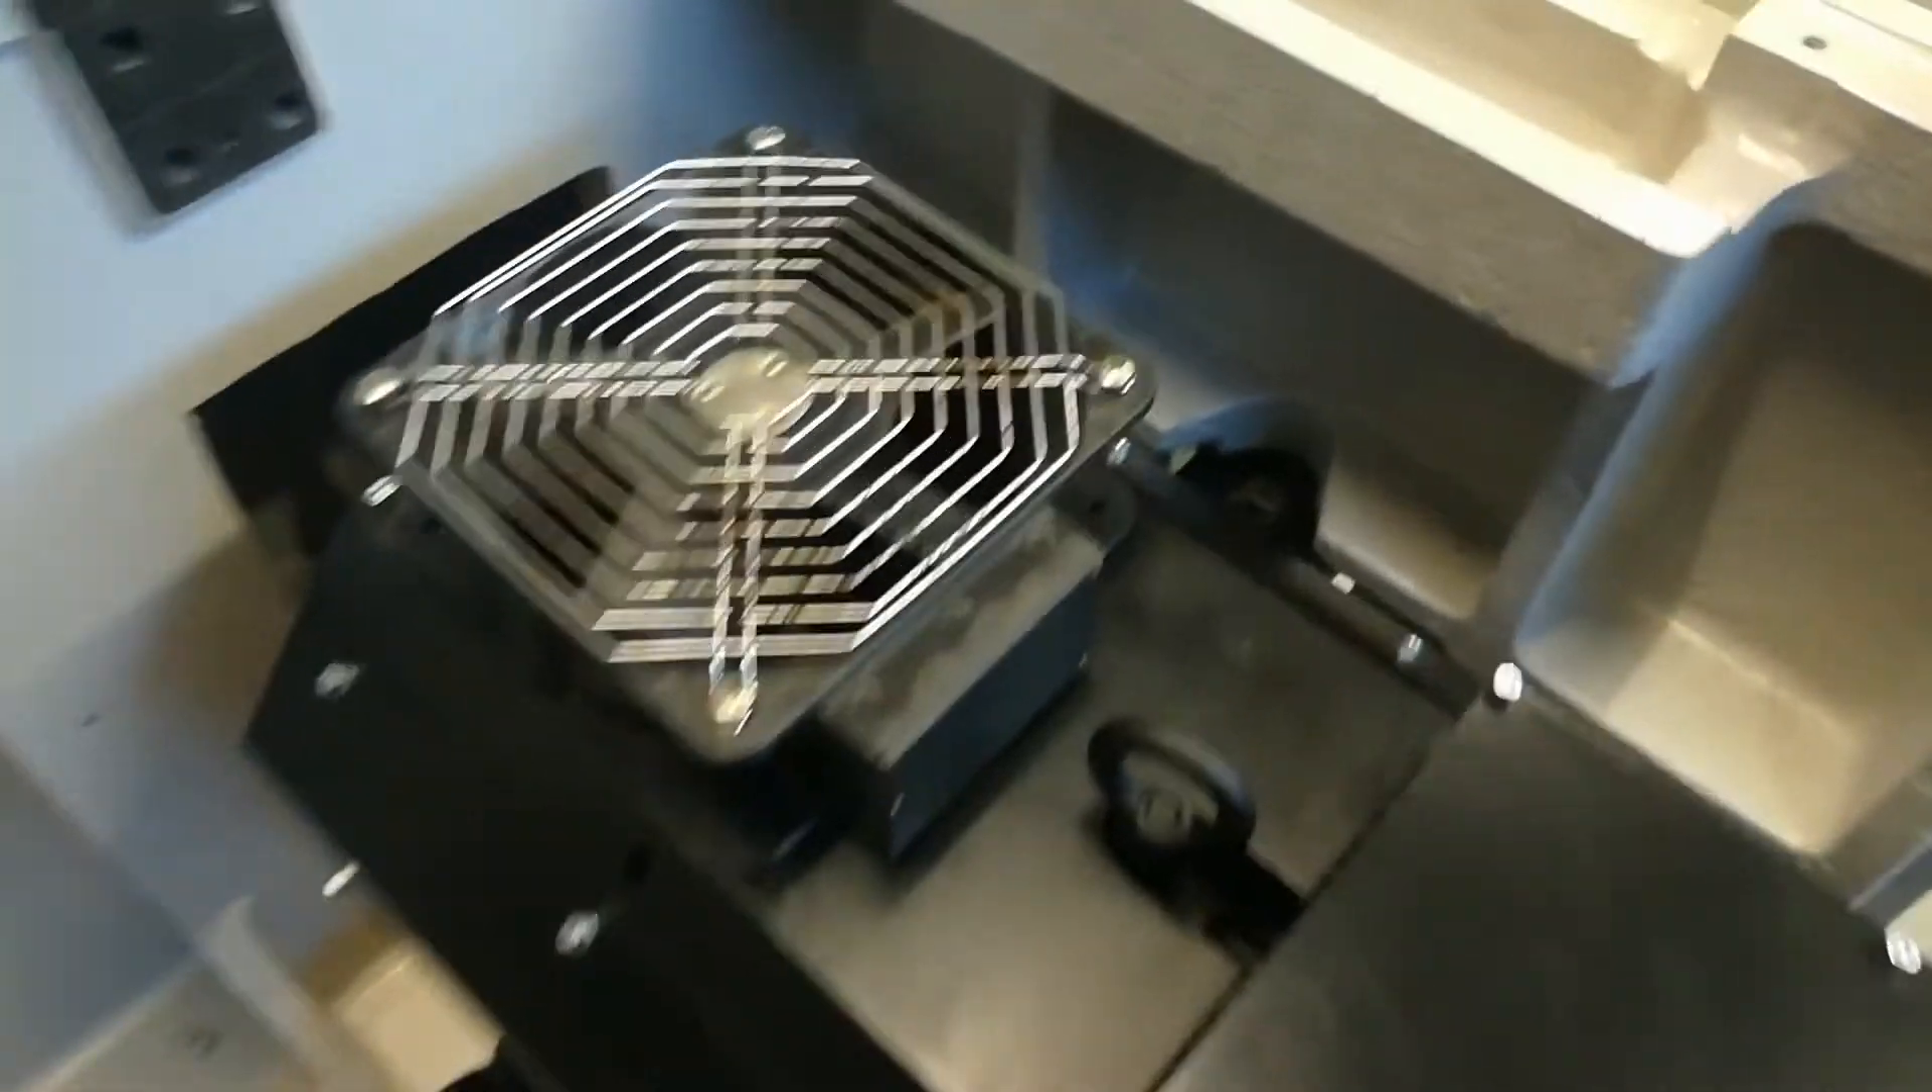But as you can see I've just sat the cooling fan back on the top there at the moment just so you guys can get an idea of what it looks like sitting in the machine.